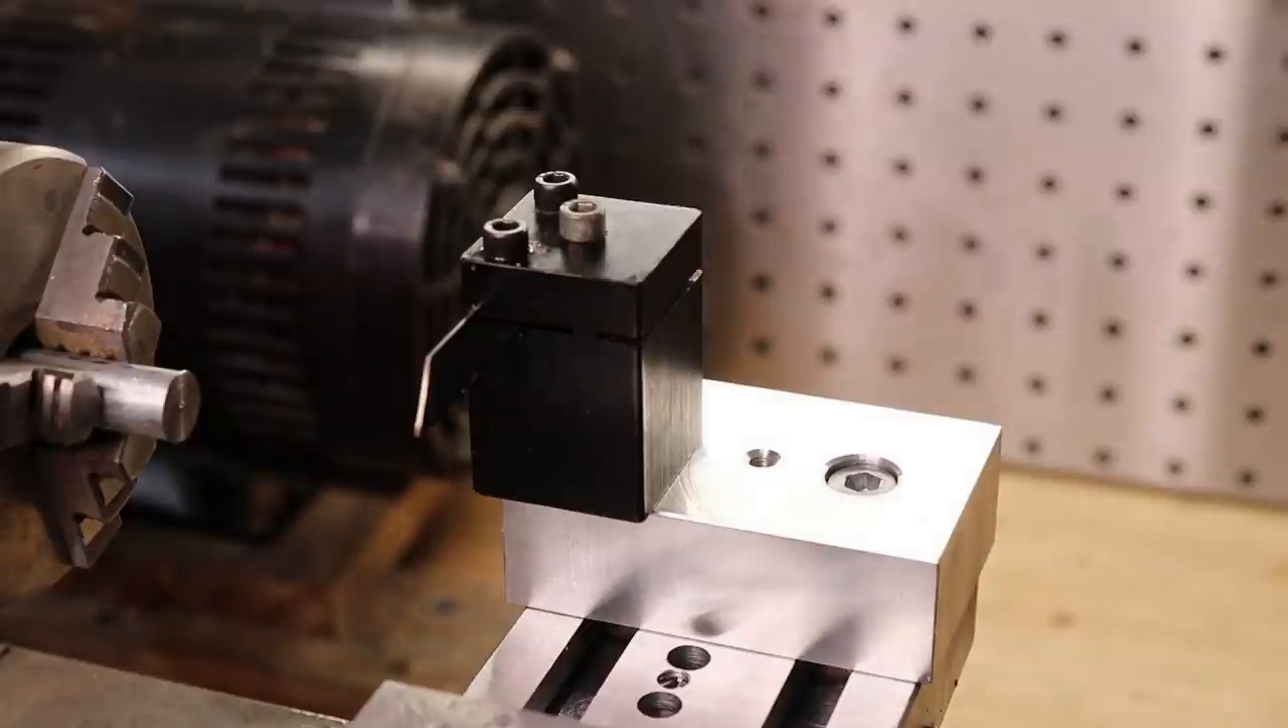Unfortunately due to a bit of an oversight on my part this resulted in a slight overhang with the new position so it's not going to be as rigid as it could be.